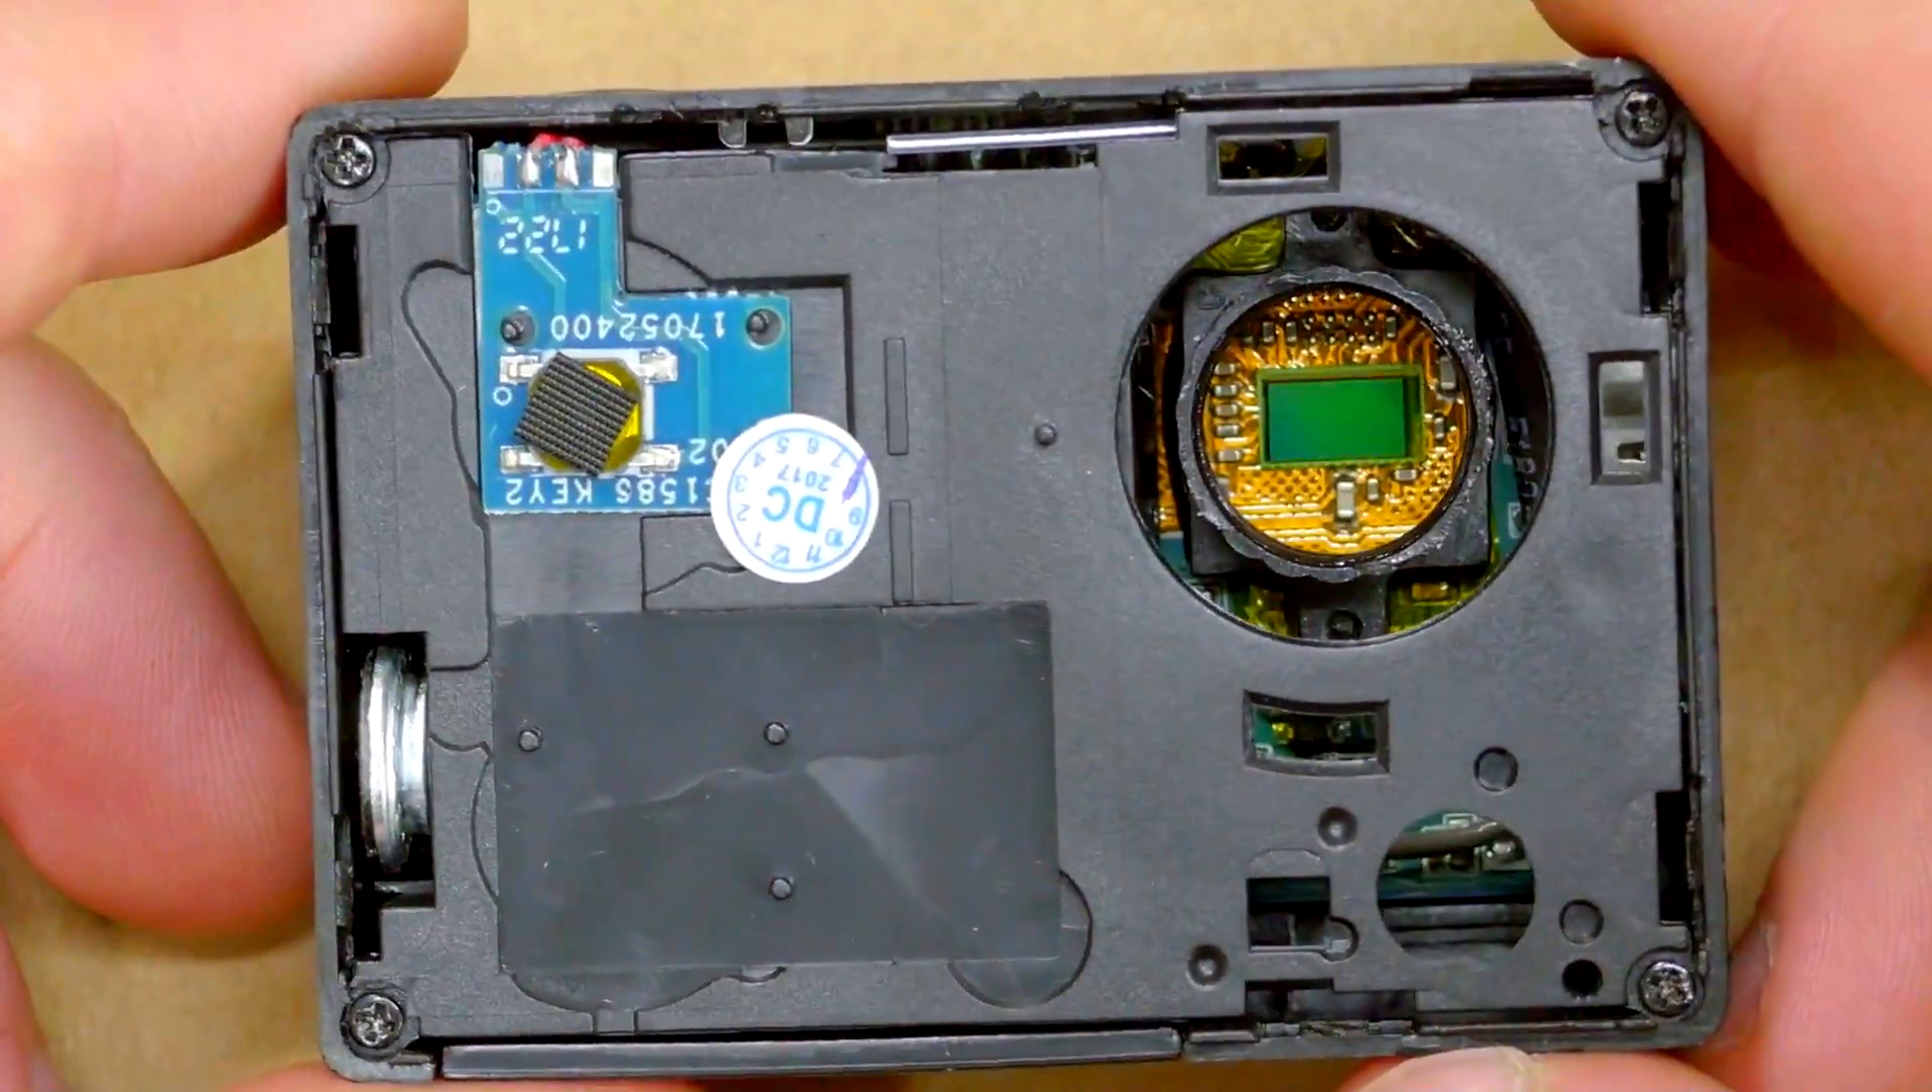So now with that lens out, the sensor is completely exposed.